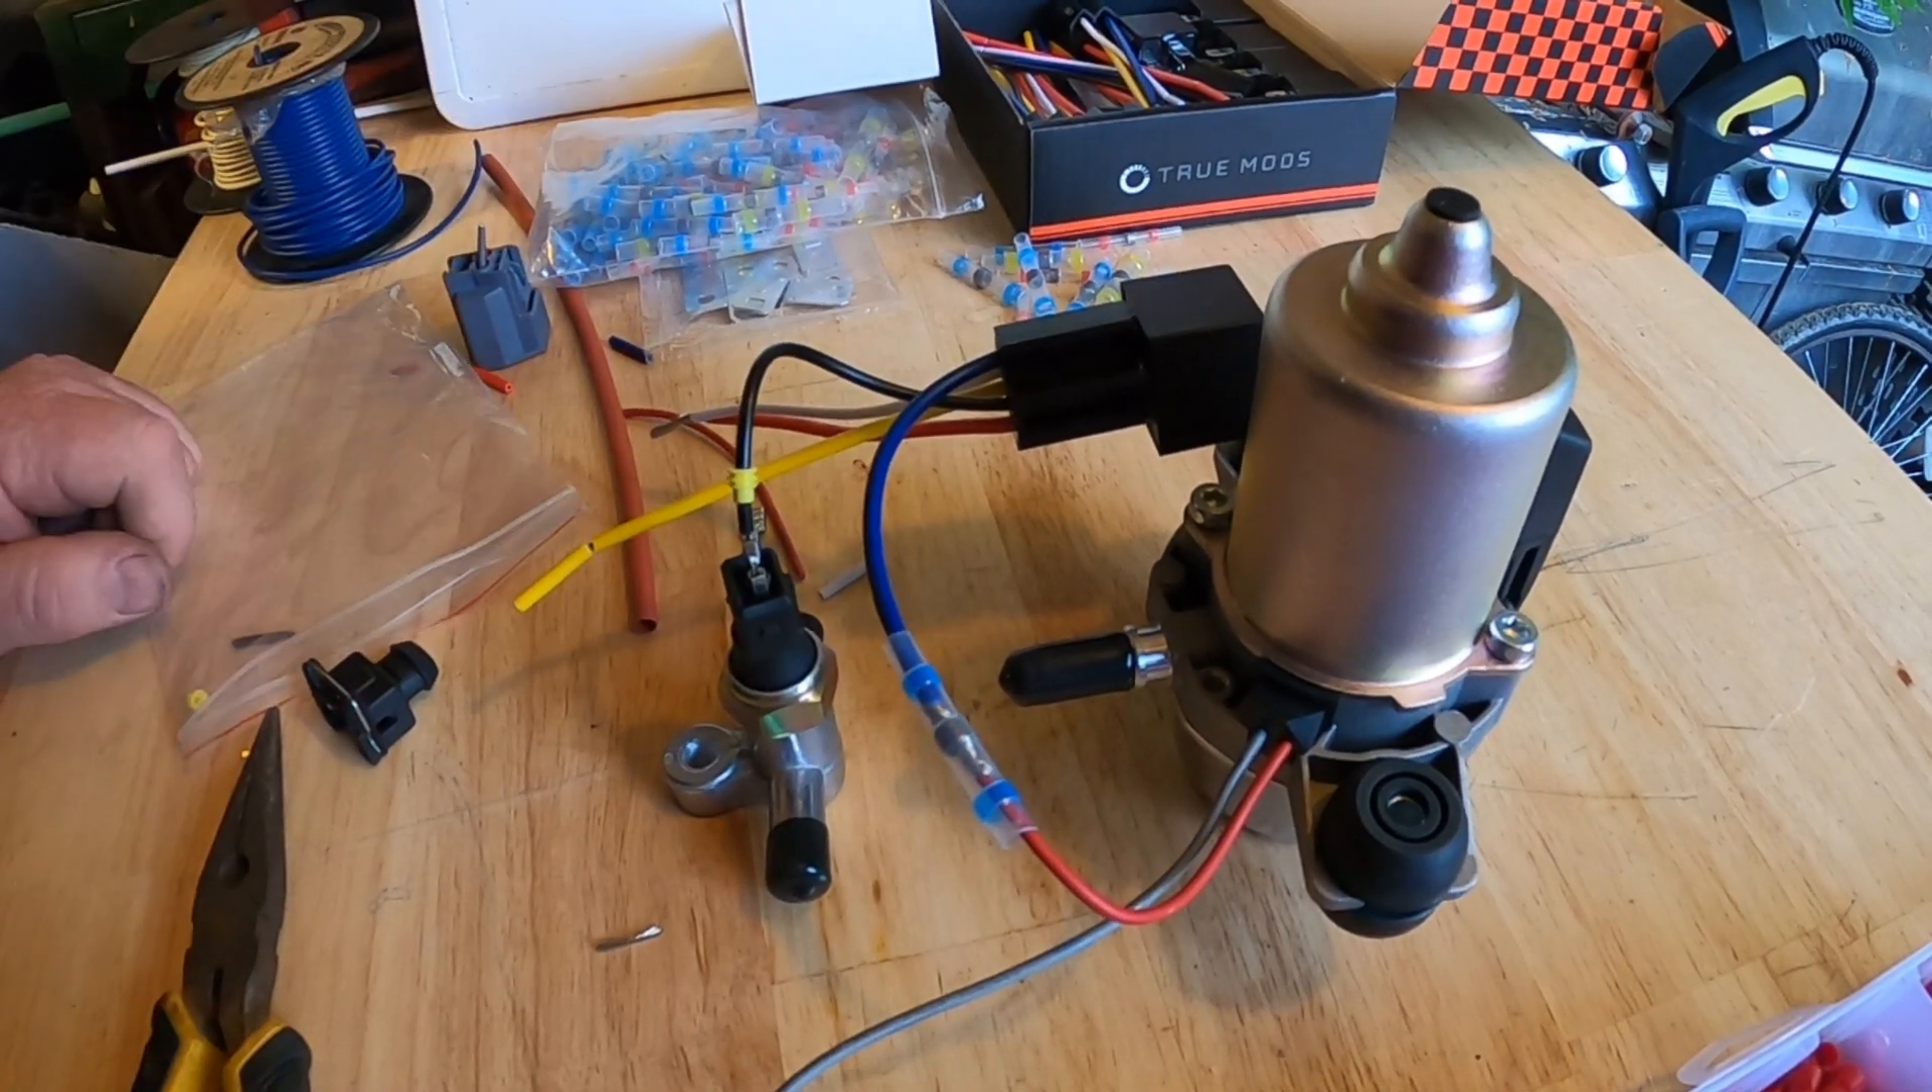So, basically, I've got most of the wiring done.